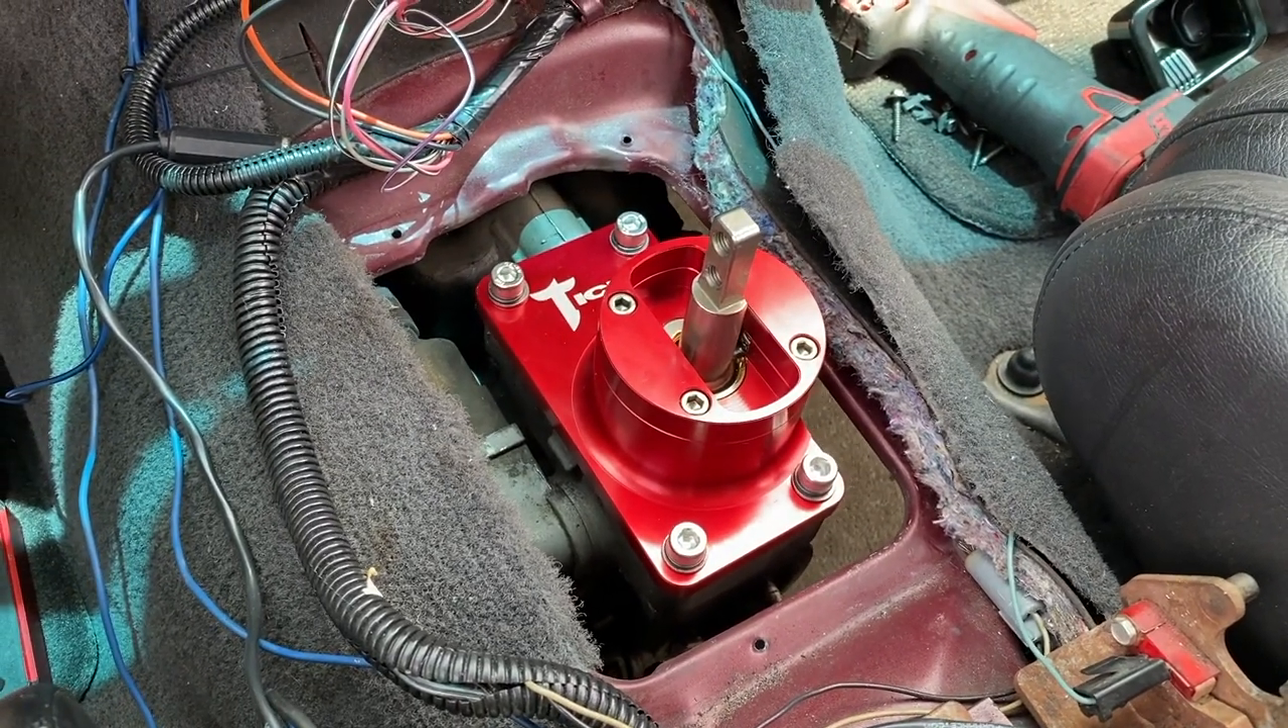The new shifter is in all bolted down.